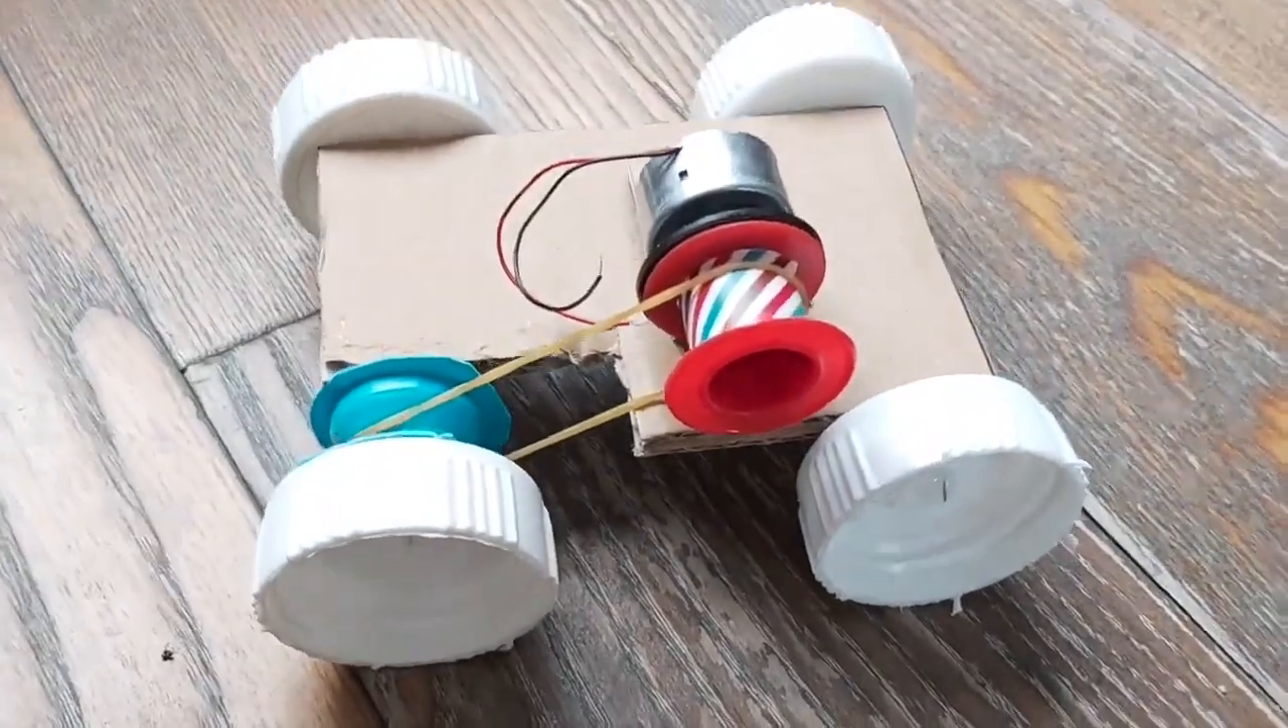Now that the base is done, all we have to do is just attach the solar panel and finish up the design.